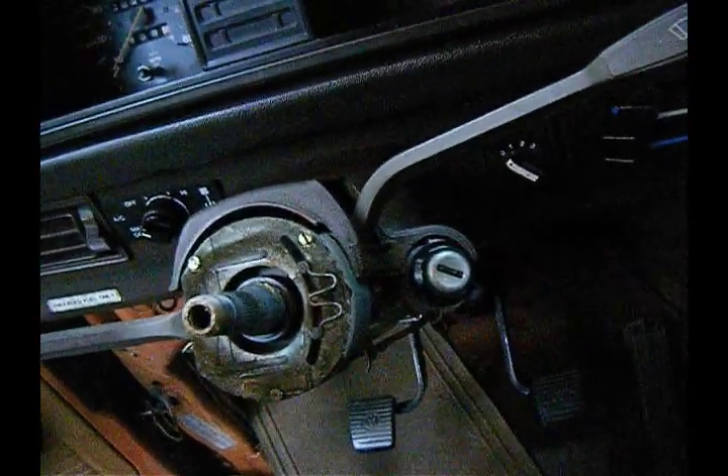The instructions say to pry off the steering wheel. Mine just popped off.